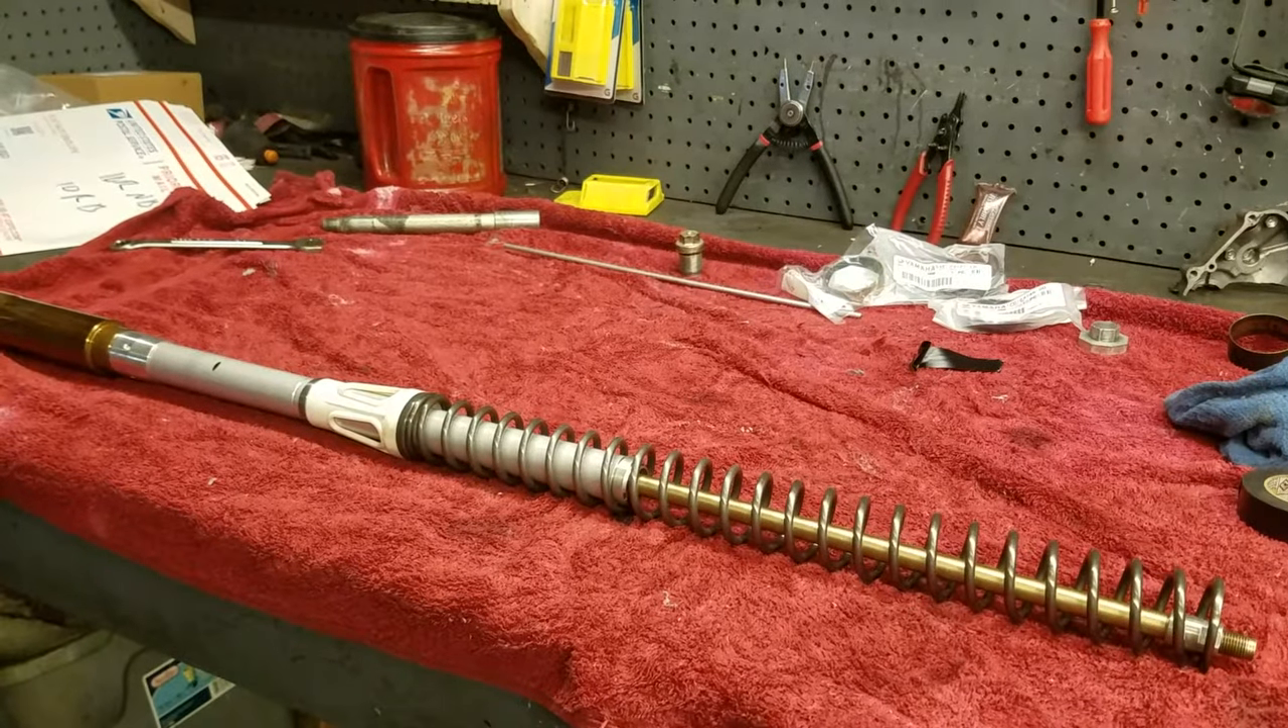All right we have the inner chamber laid on the bench here i still have the spring on it and everything so i'm going to go ahead and slide the spring off of it set that aside.